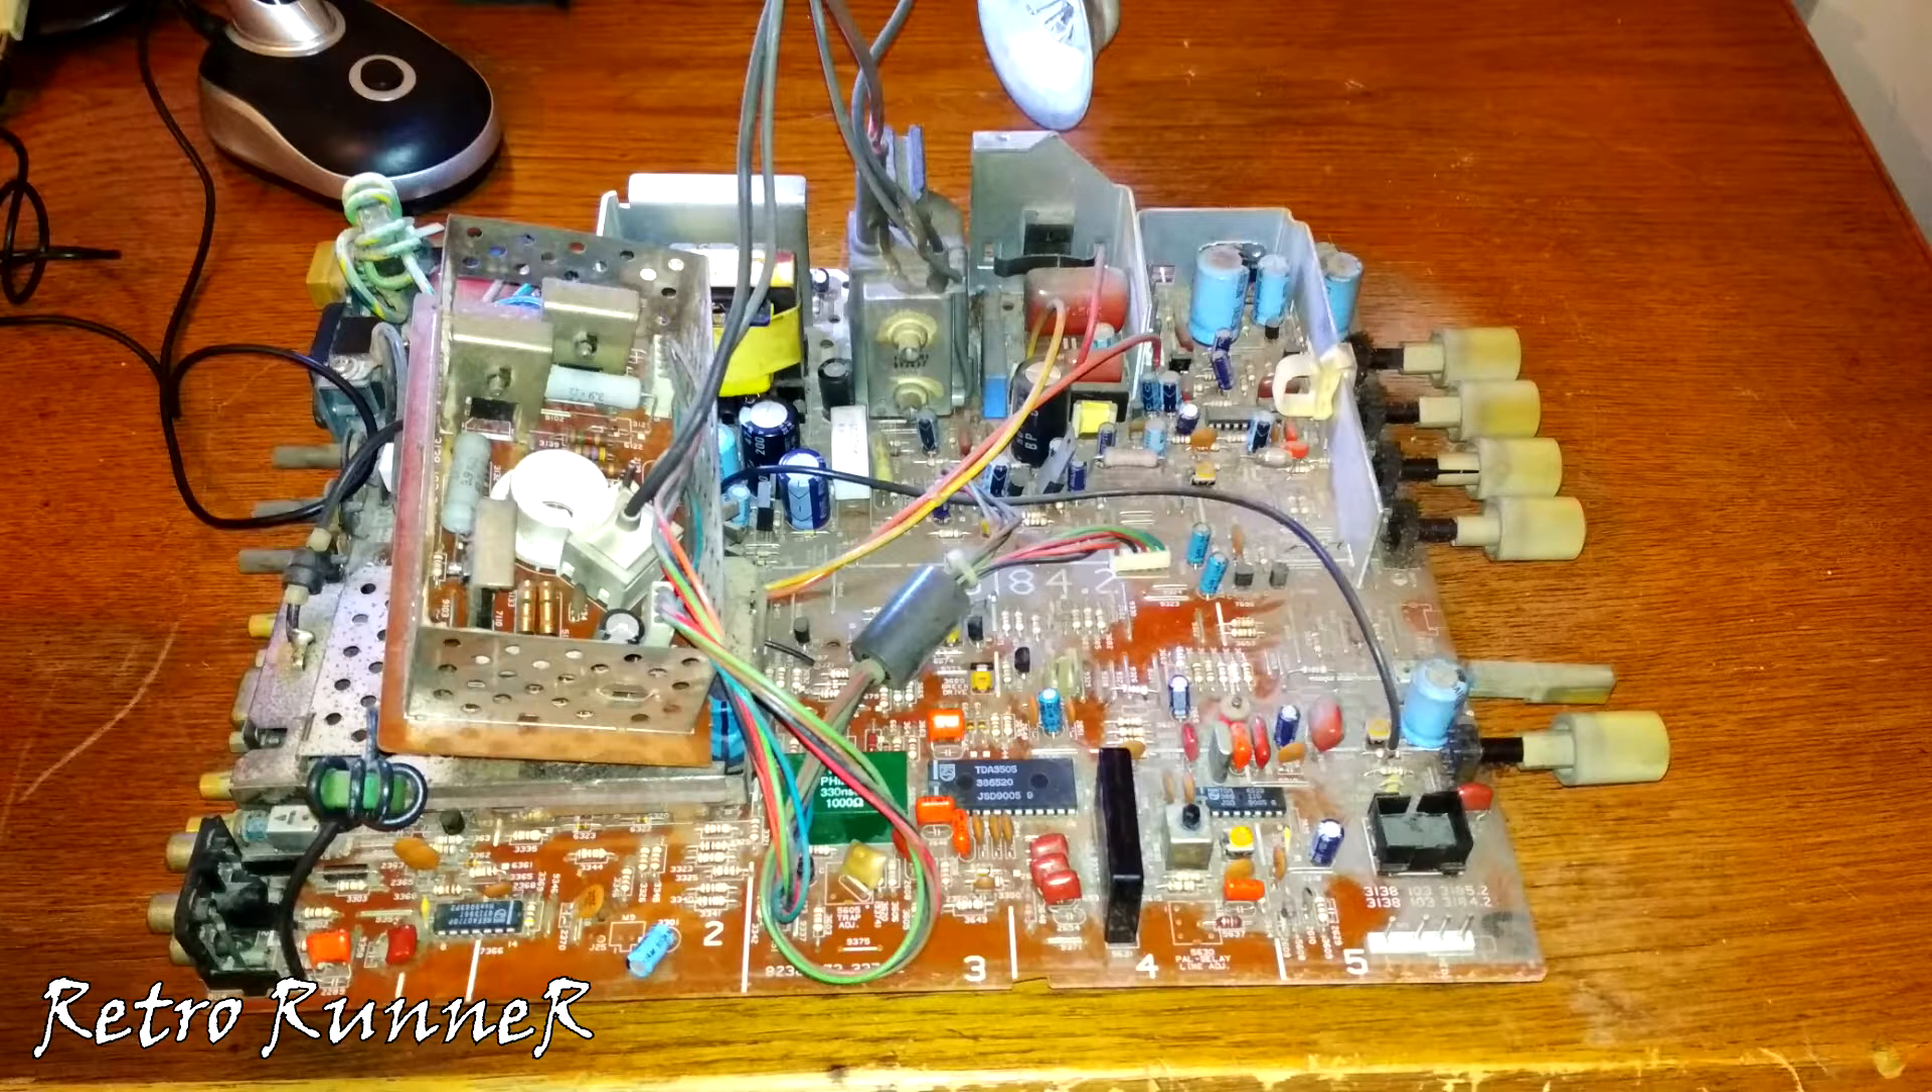Finally we got the board out.